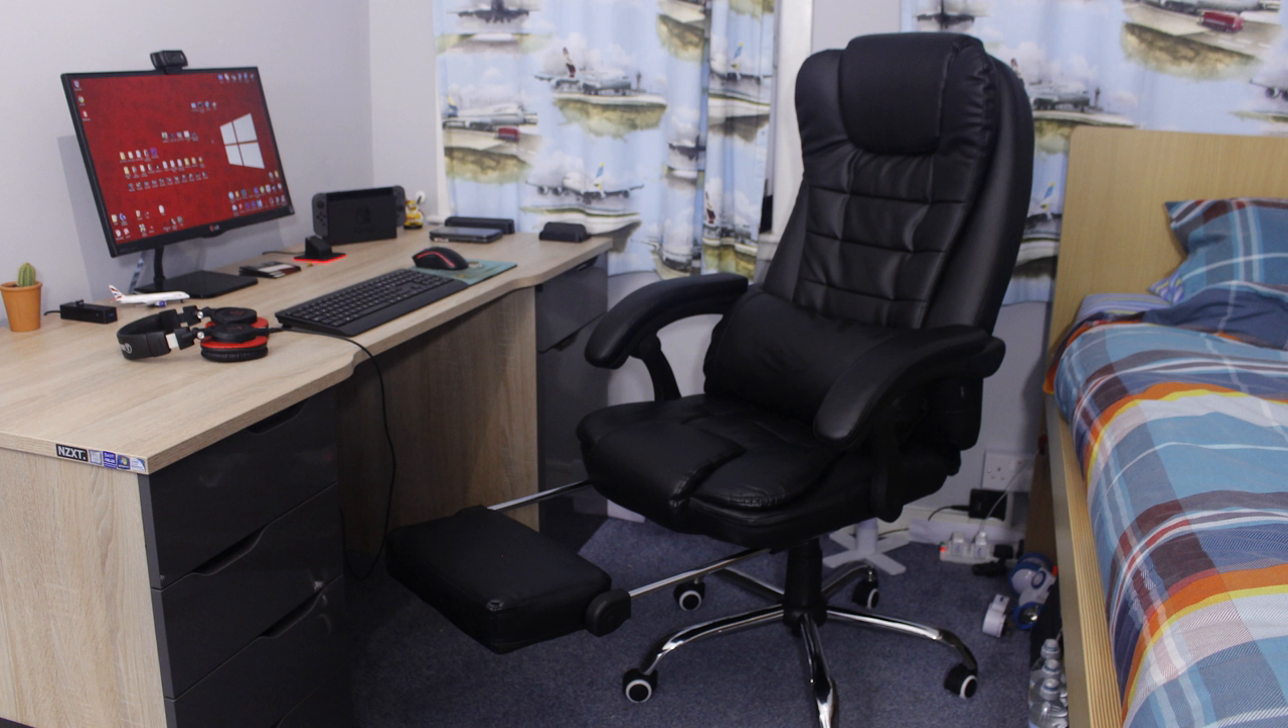And that's it. The chair is assembled.